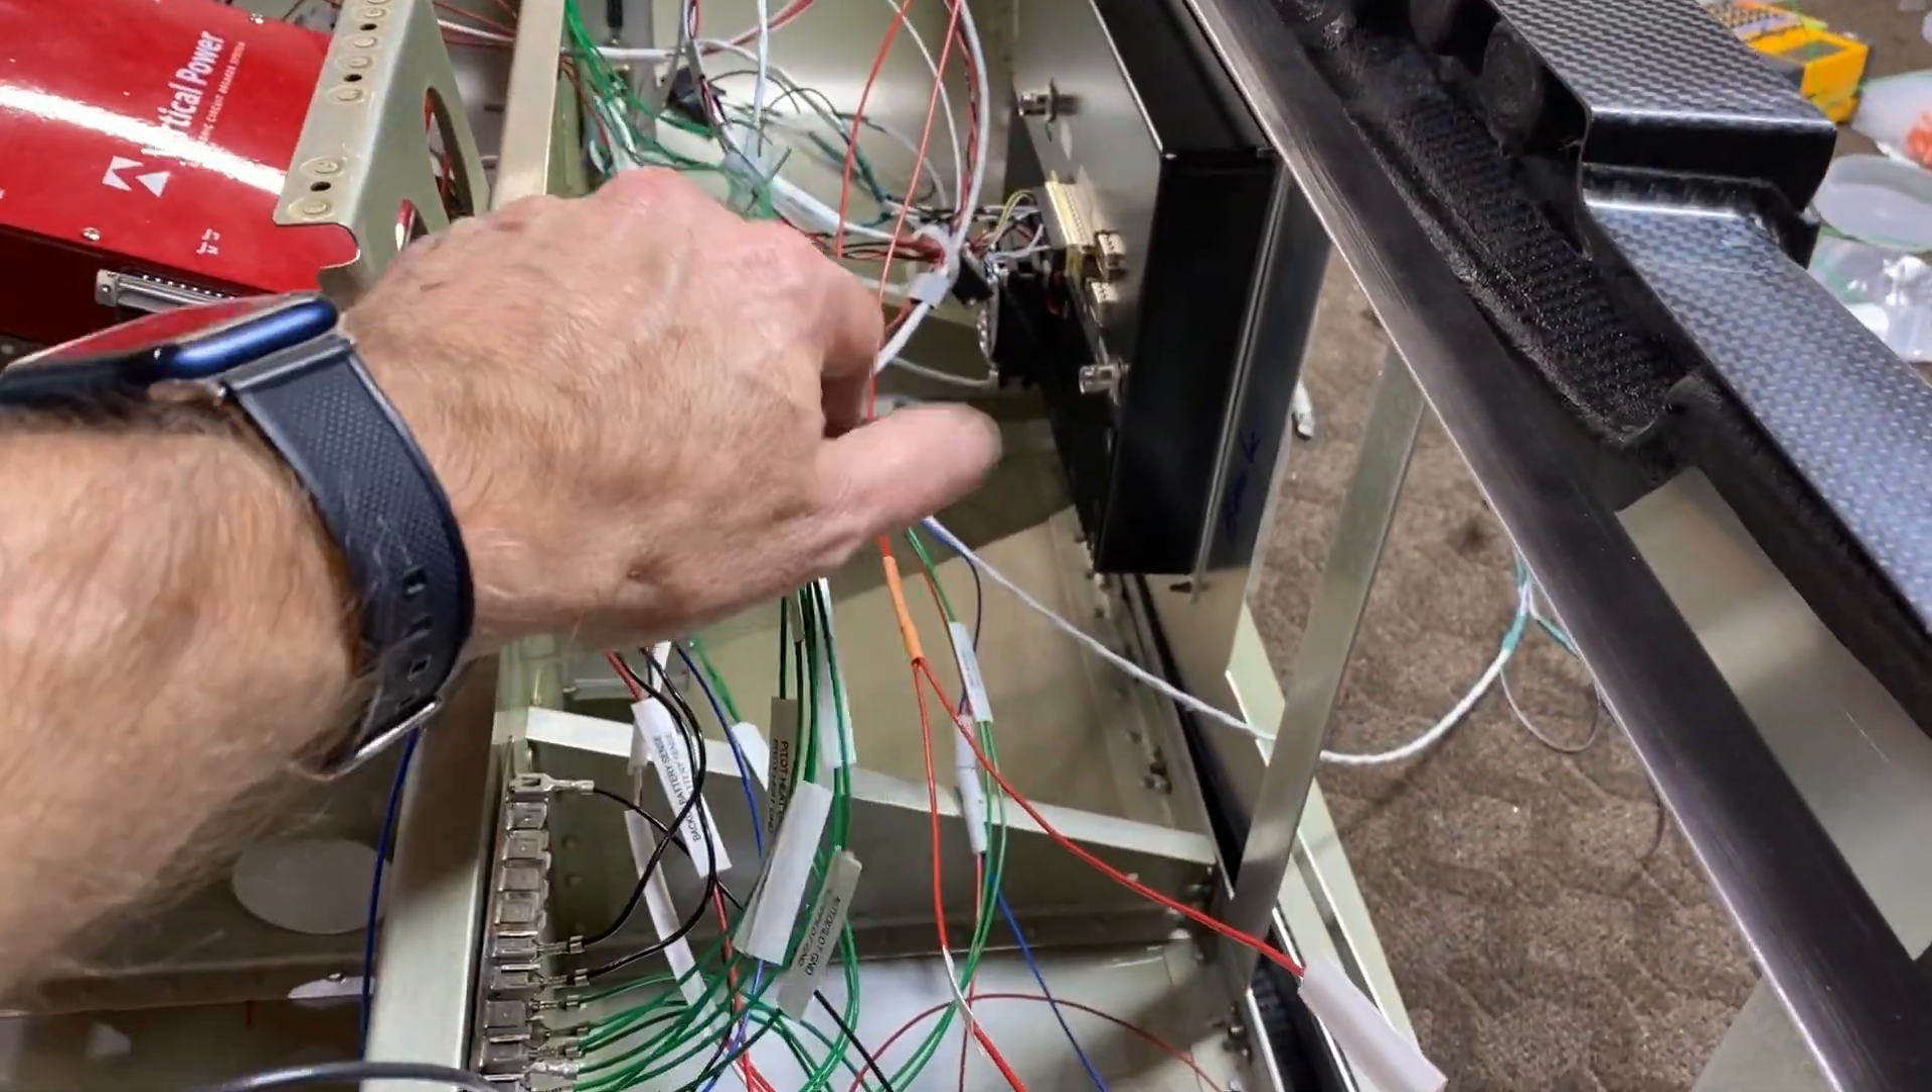You'll see I've got some of my wiring started.